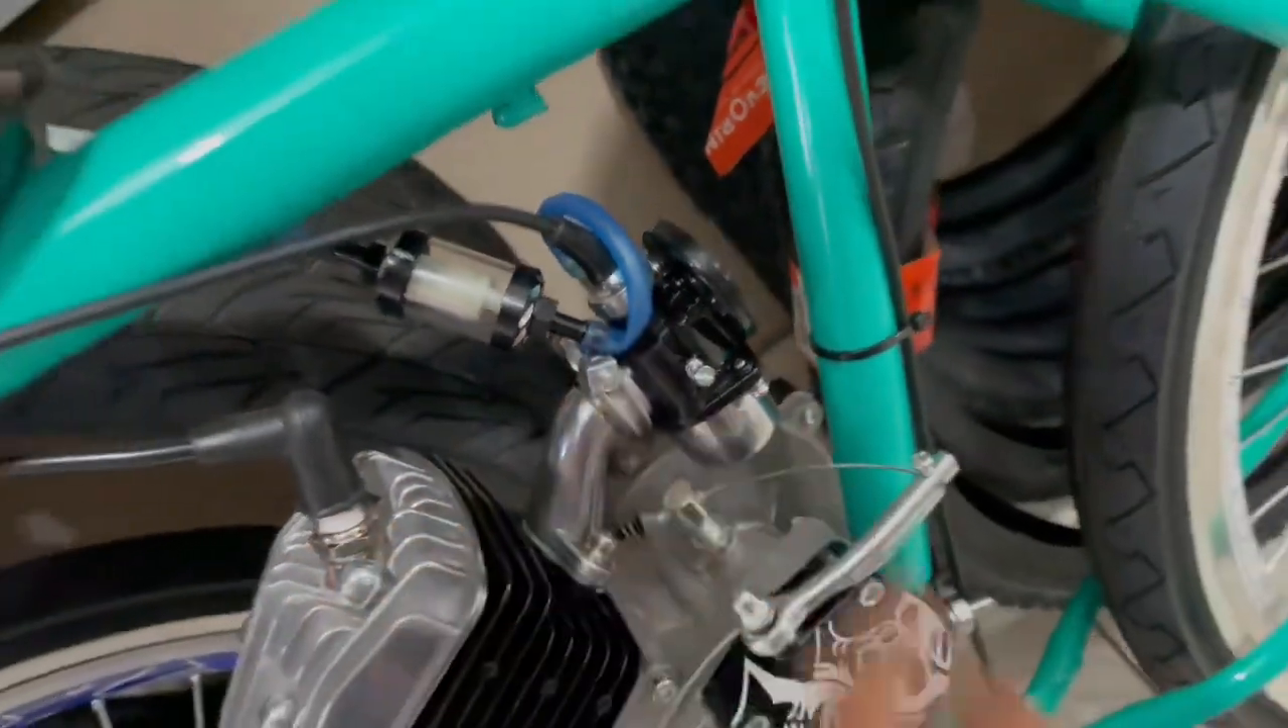Coloquei esse filtrinho aqui de vidro também, mano.